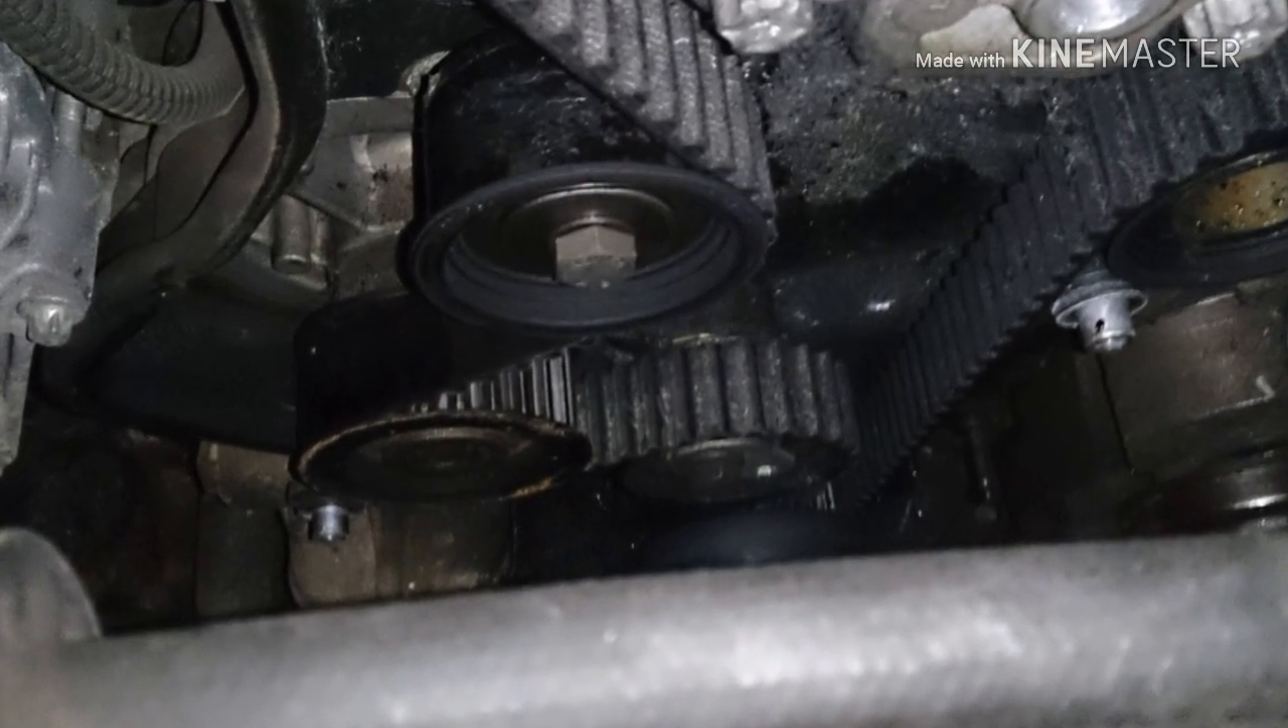So hier ist der riemen noch montiert da sieht man wie das noch aussieht mit dem alten riemen.